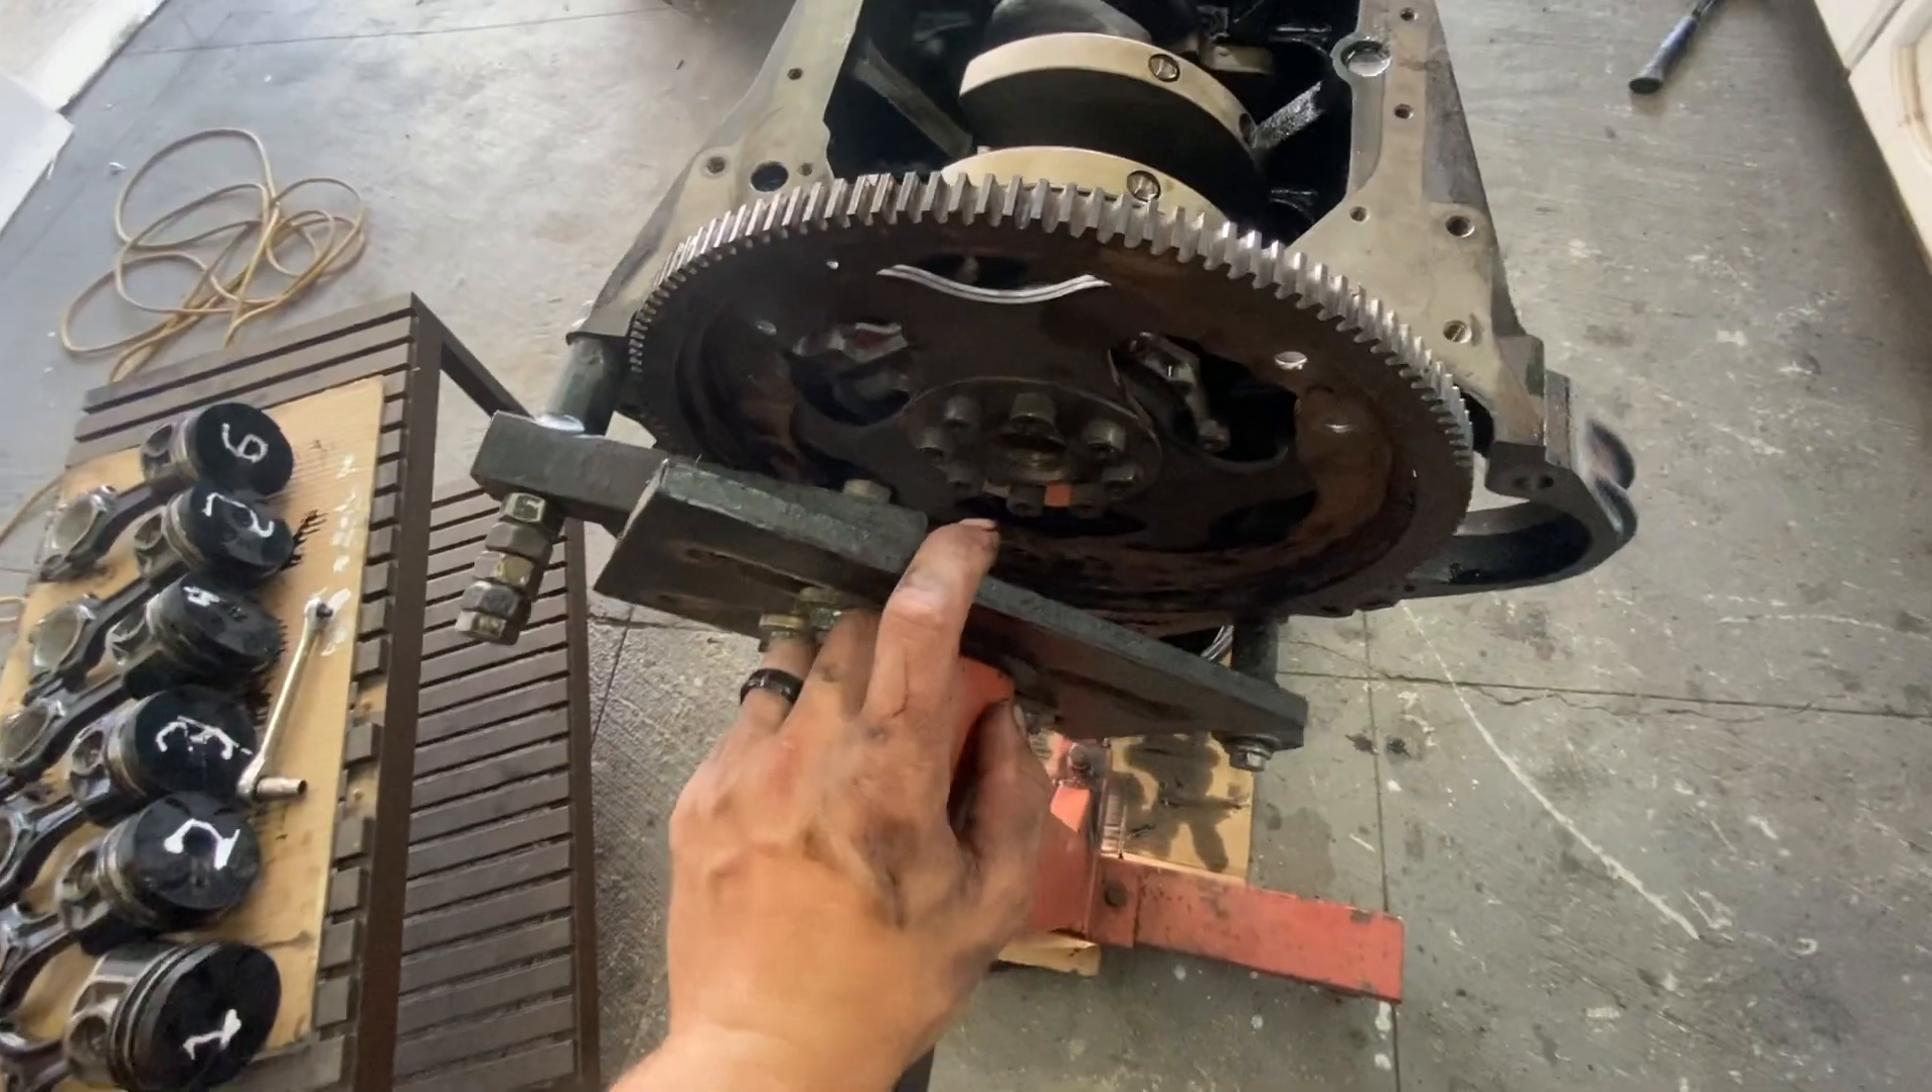I didn't take off the flywheel.